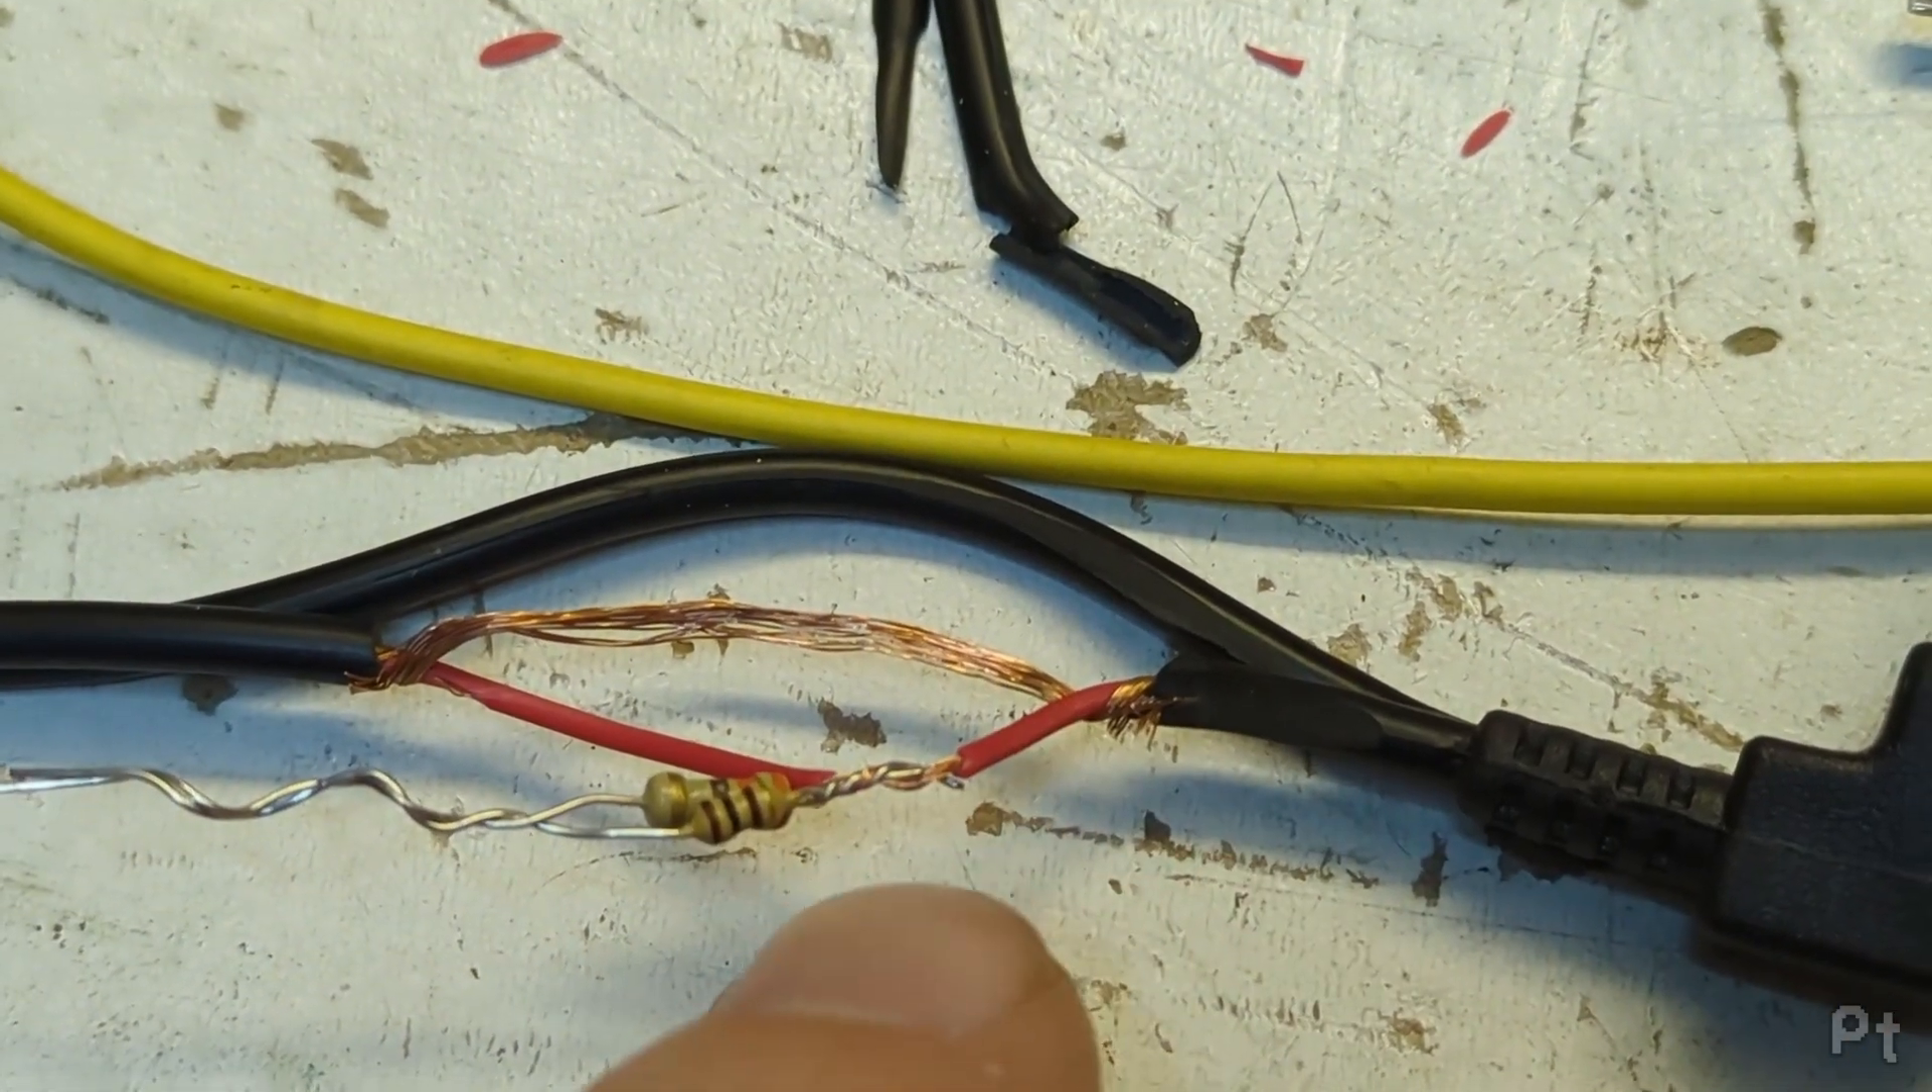I ended up pulling a little bit of insulation back, a little bit more, and I've twisted the resistors around this wire, the little piece that I exposed.